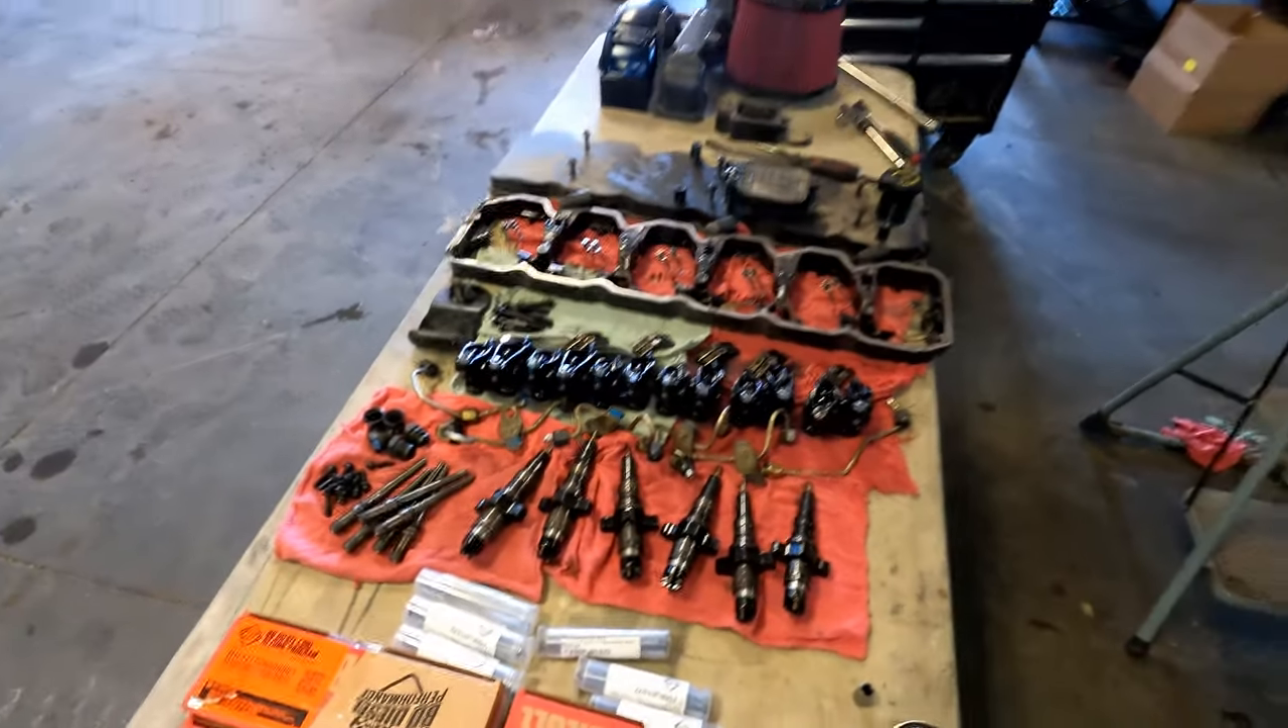All right we got all the injectors out so we're pretty much ready to put the new guys in.